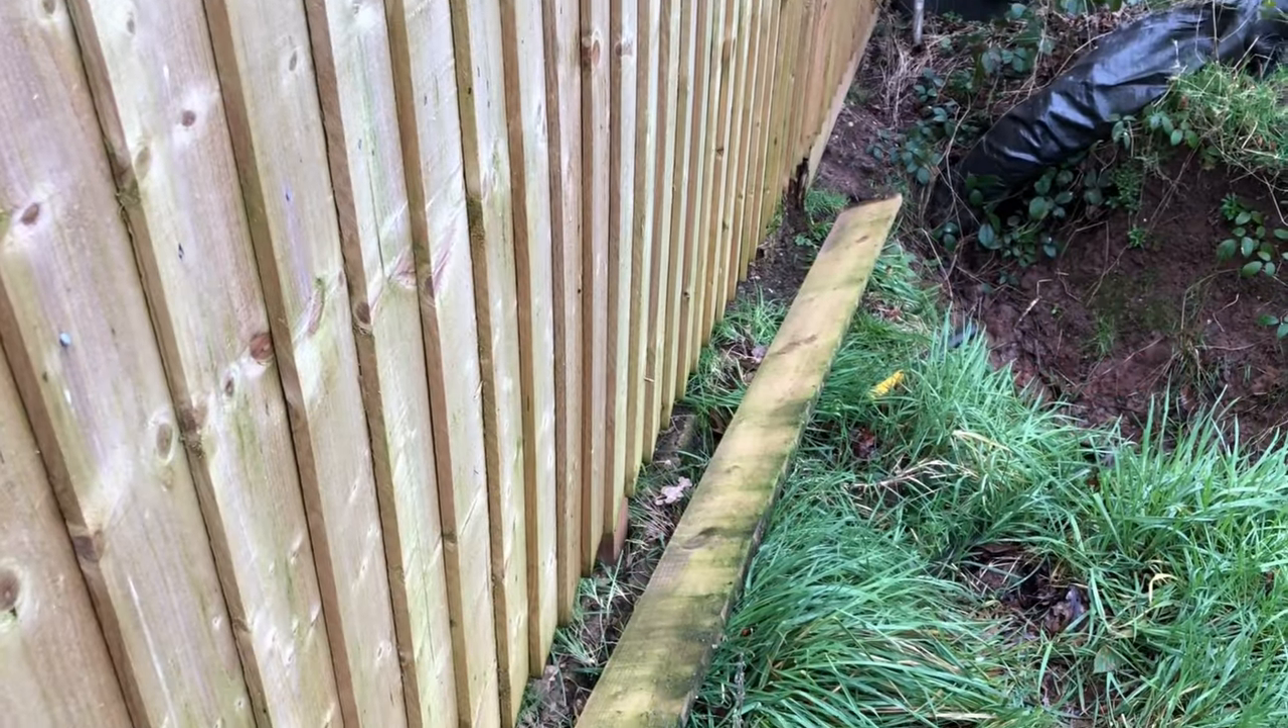Okay so that's the gravel board off, let's go take it into the garden and mark the hole and get it cut.